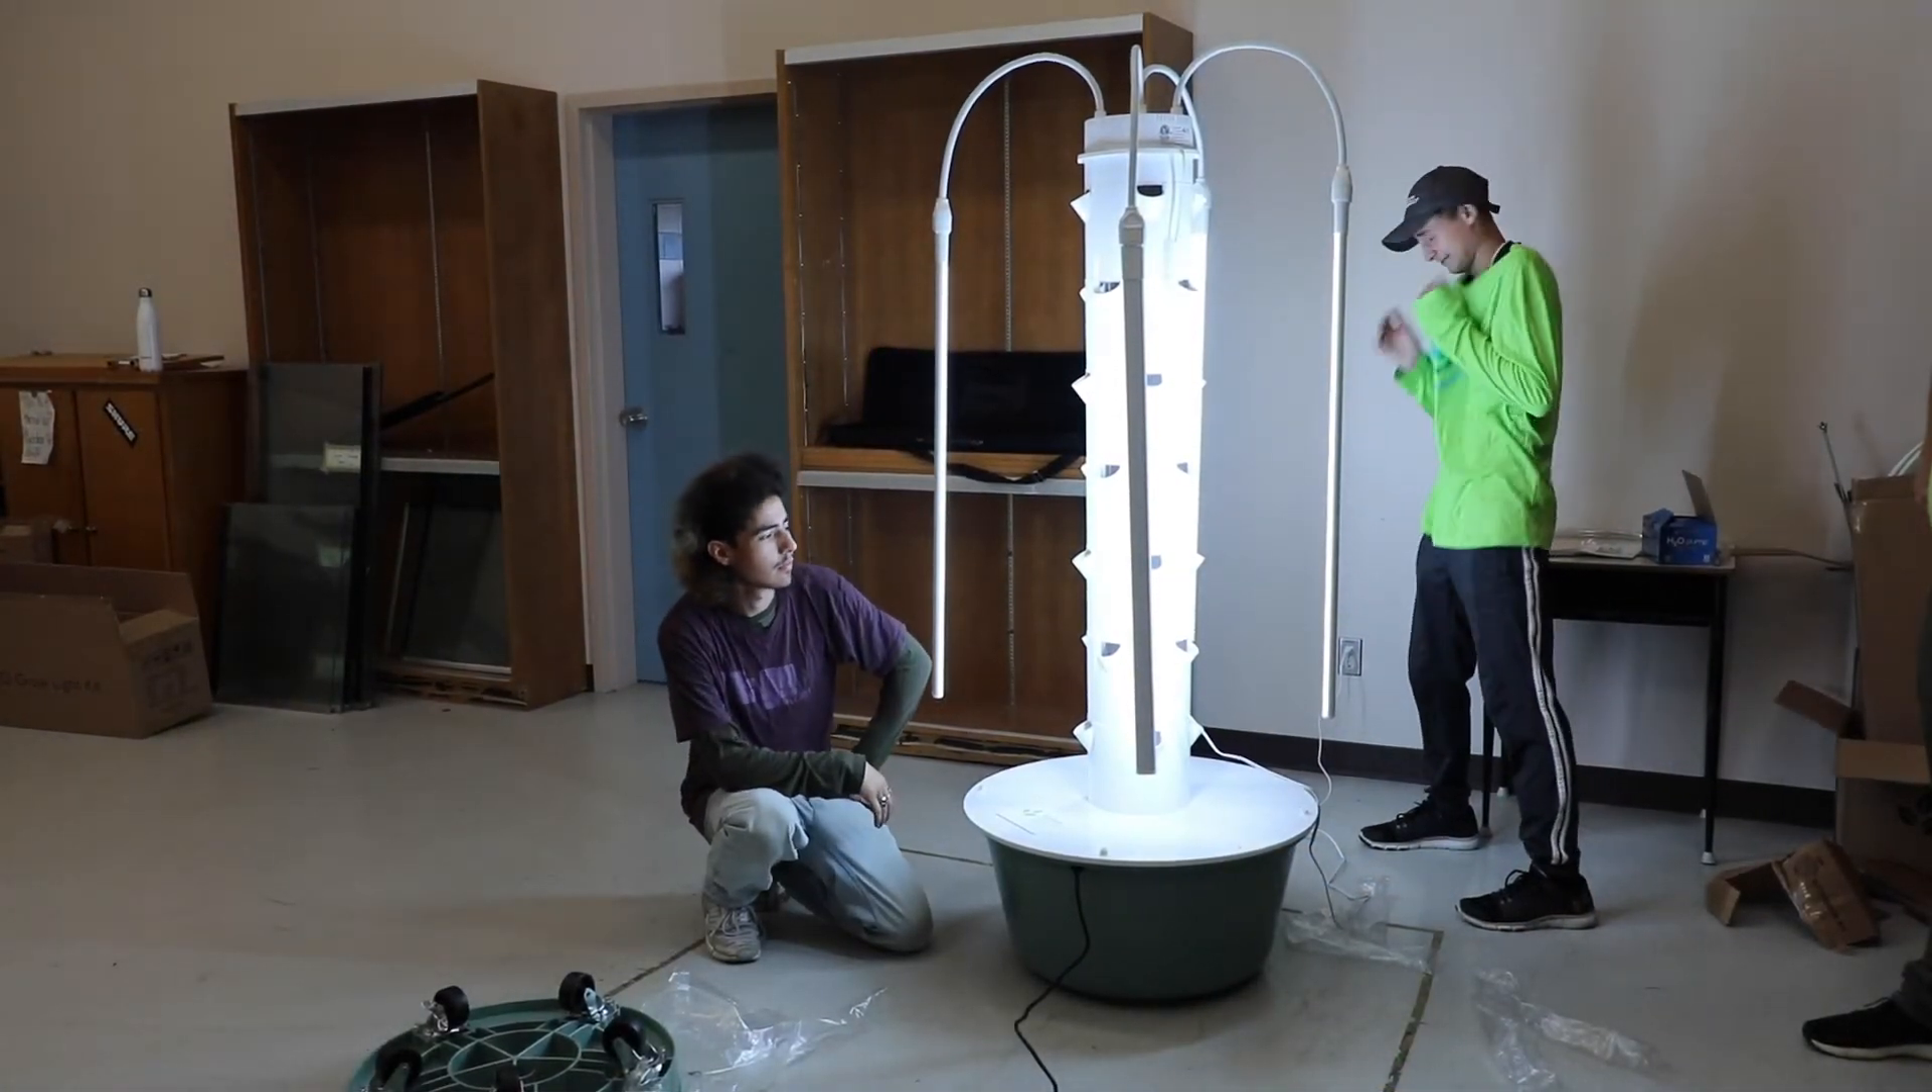We'll put the reservoir cap on and now we can see our unit is assembled. Our lighting unit is set up ready to go.